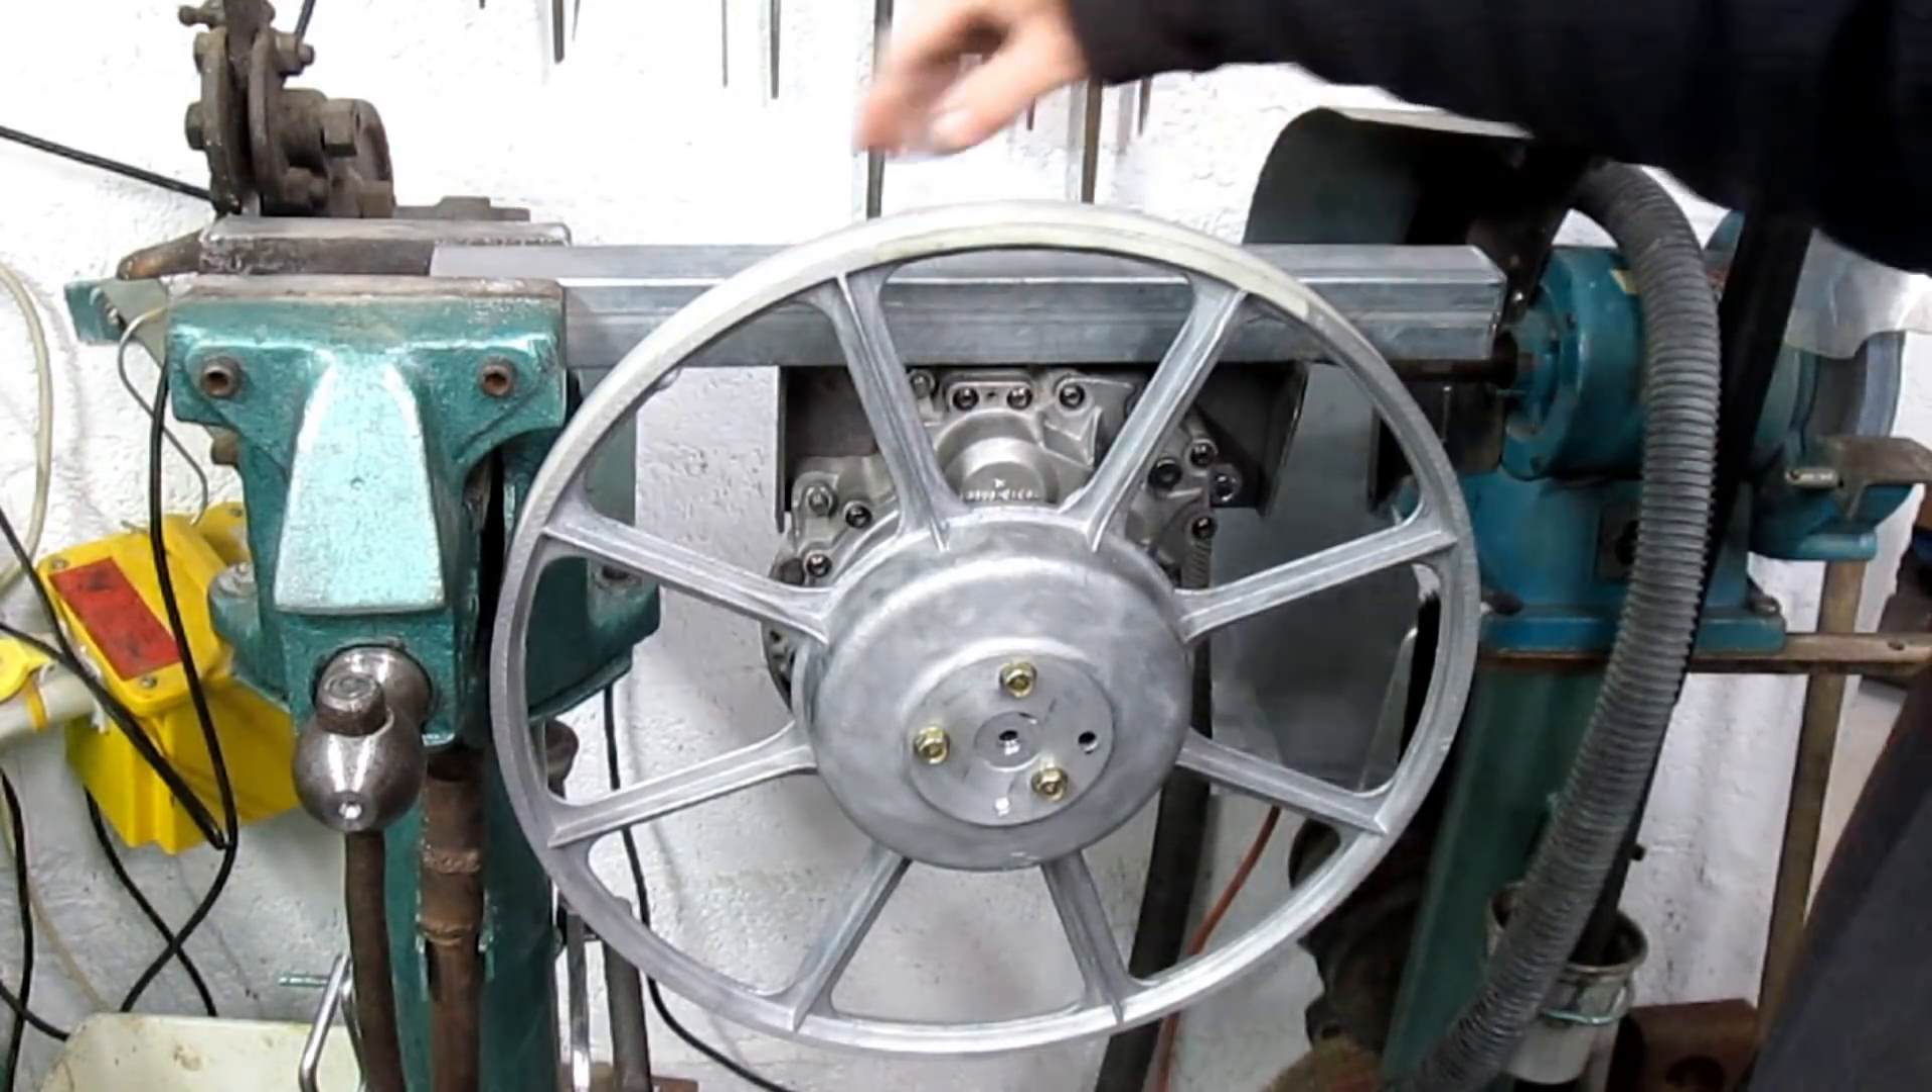OK, well now I've got the wheel and gearbox on the bracket that I've made before and it's welded to this cross tube.